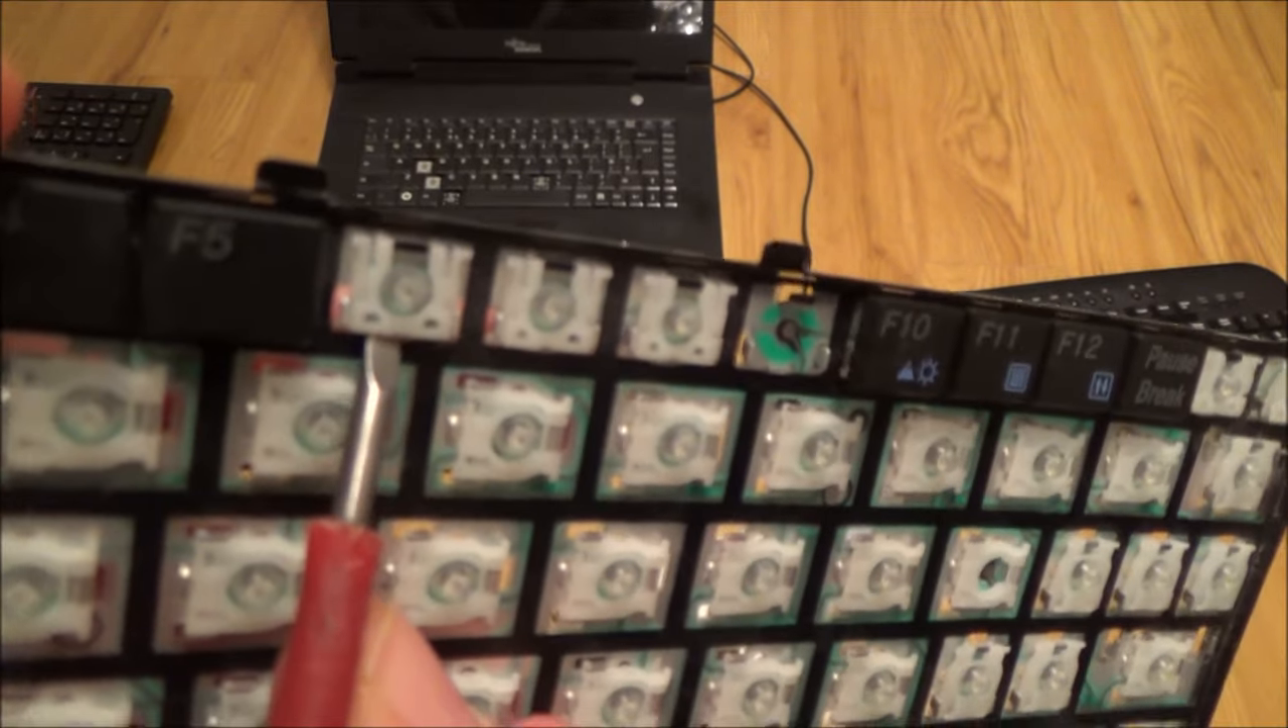All these keys have been taken off already.